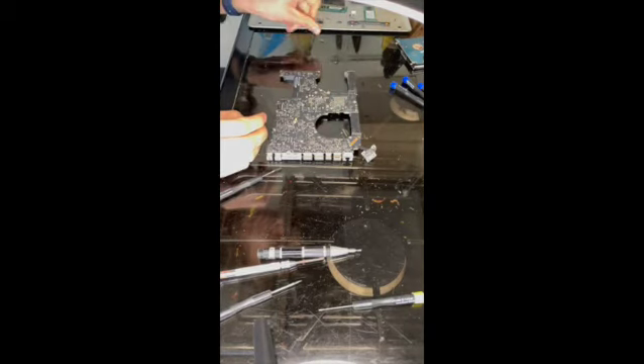So that is the board out.